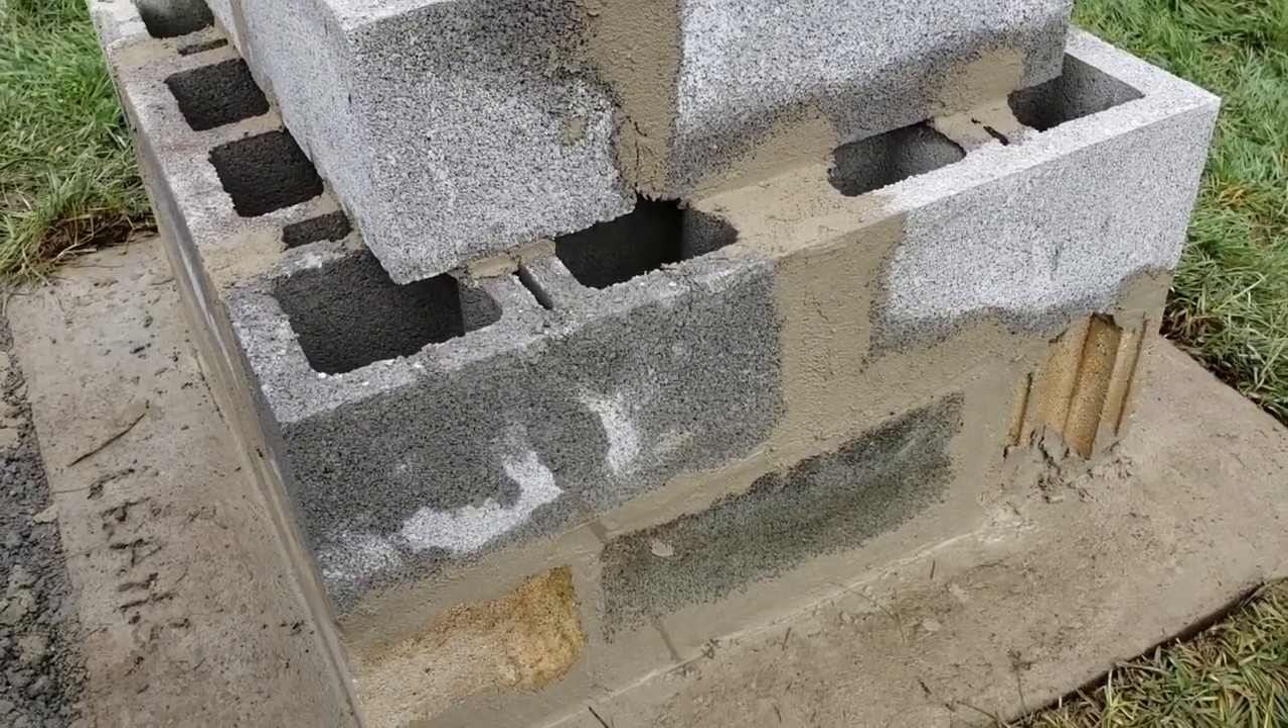I was able to put three blocks, layers of blocks. And how I did that was I cemented them together, as you can see.